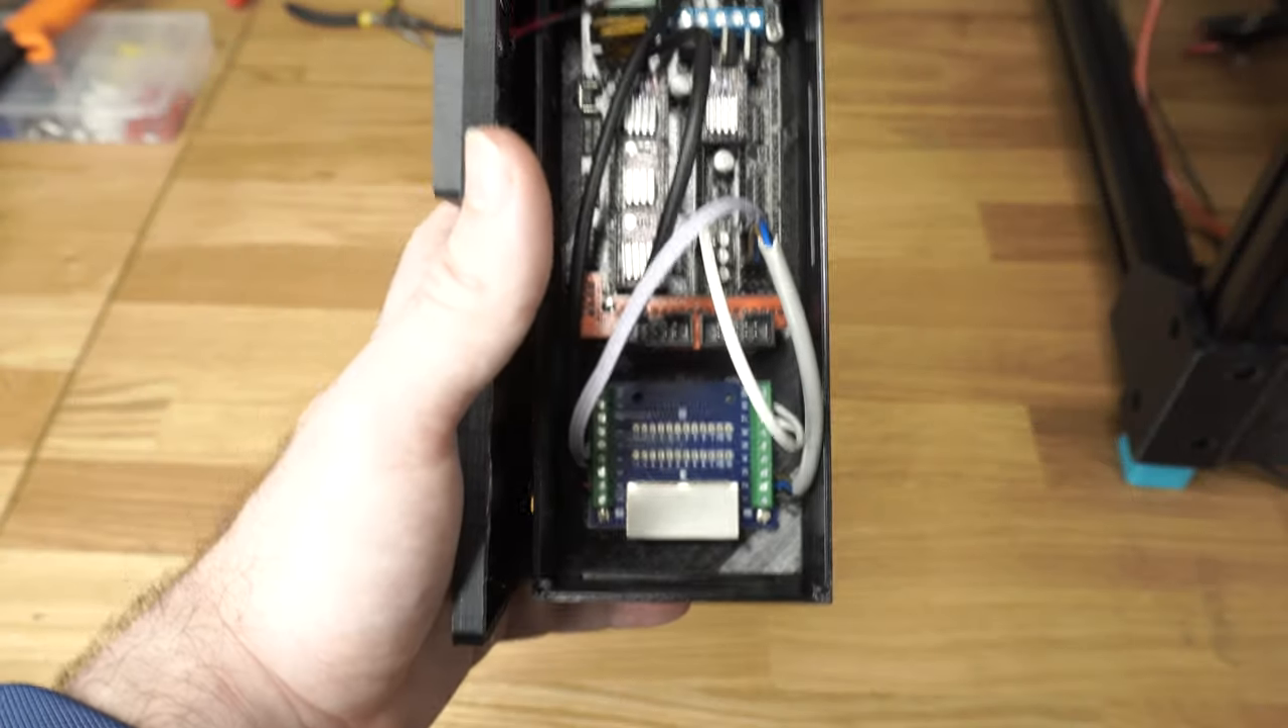Okay, so this is the wired up control board.